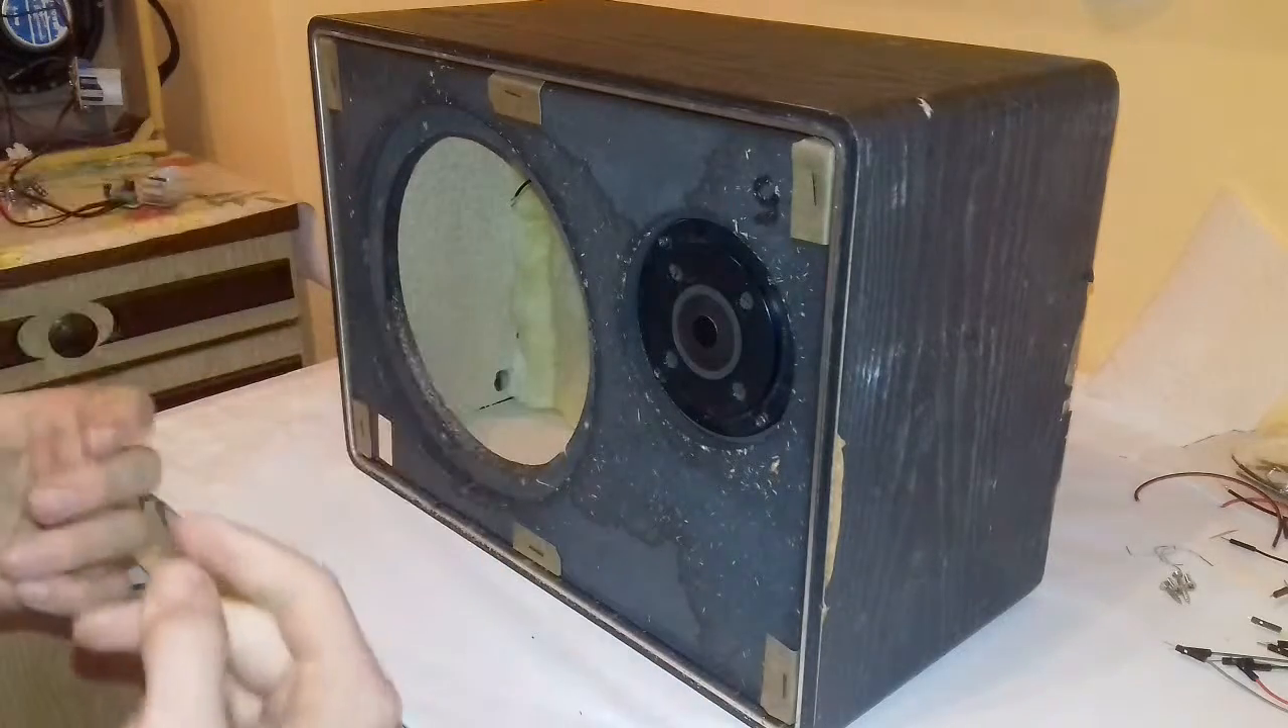As you can see I have taken out the old speaker.